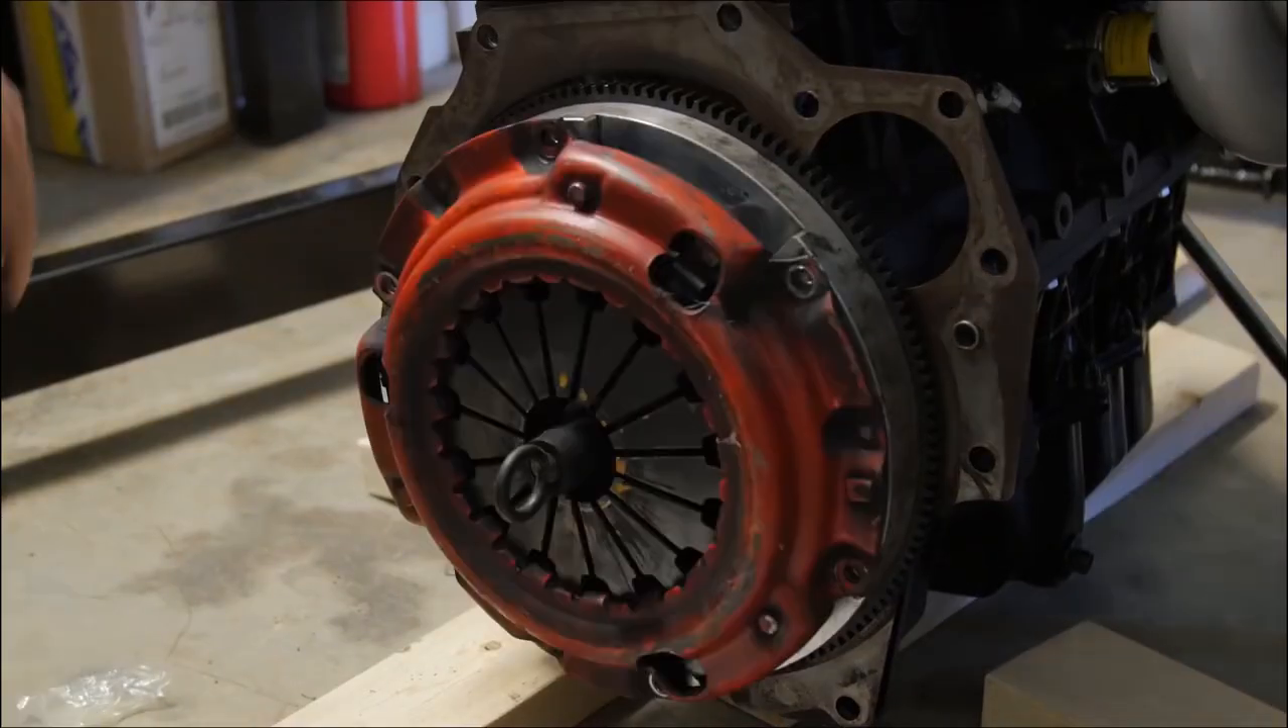But once I got the parts I needed, I finished off the engine with the clutch and flywheel, and that's where I'm at now.